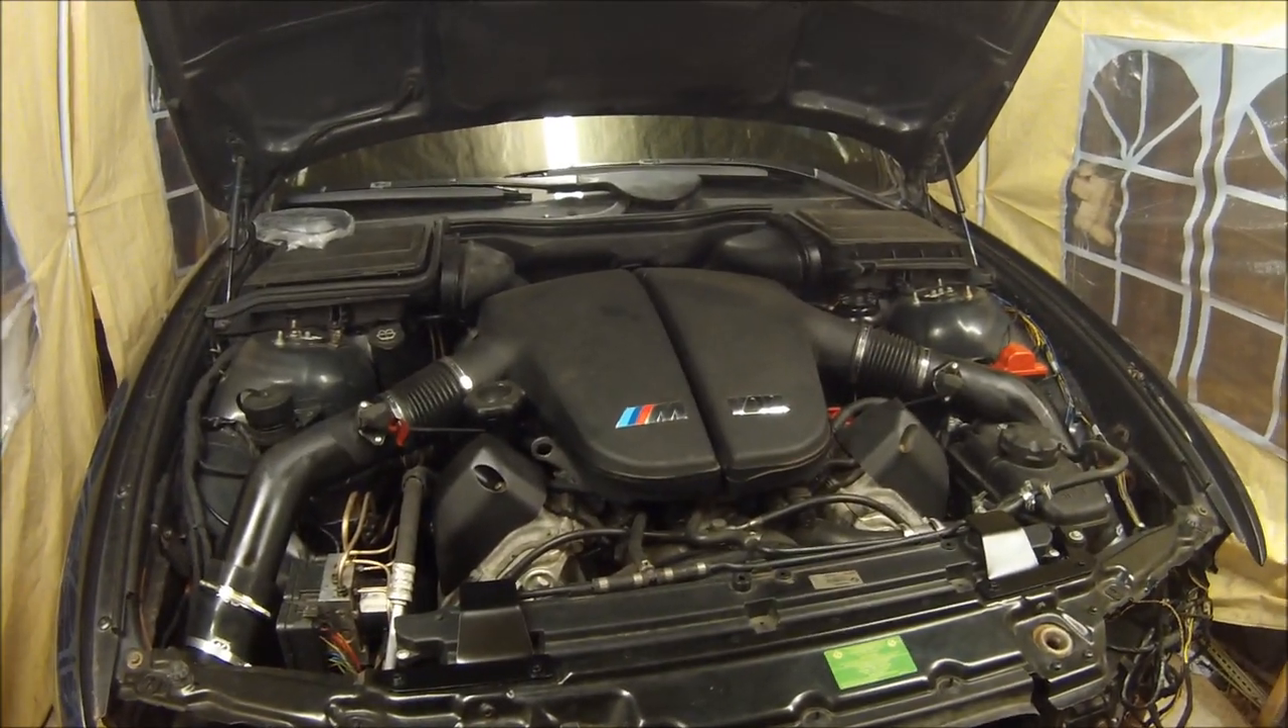I've just put all the air intakes back on.